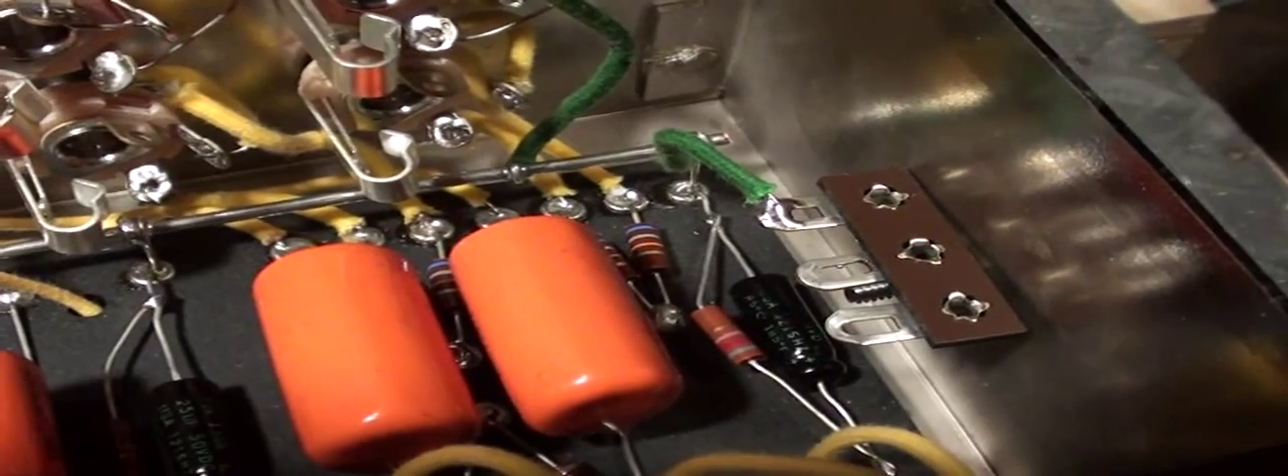I've added my grounding chassis grounding with this three lug header.